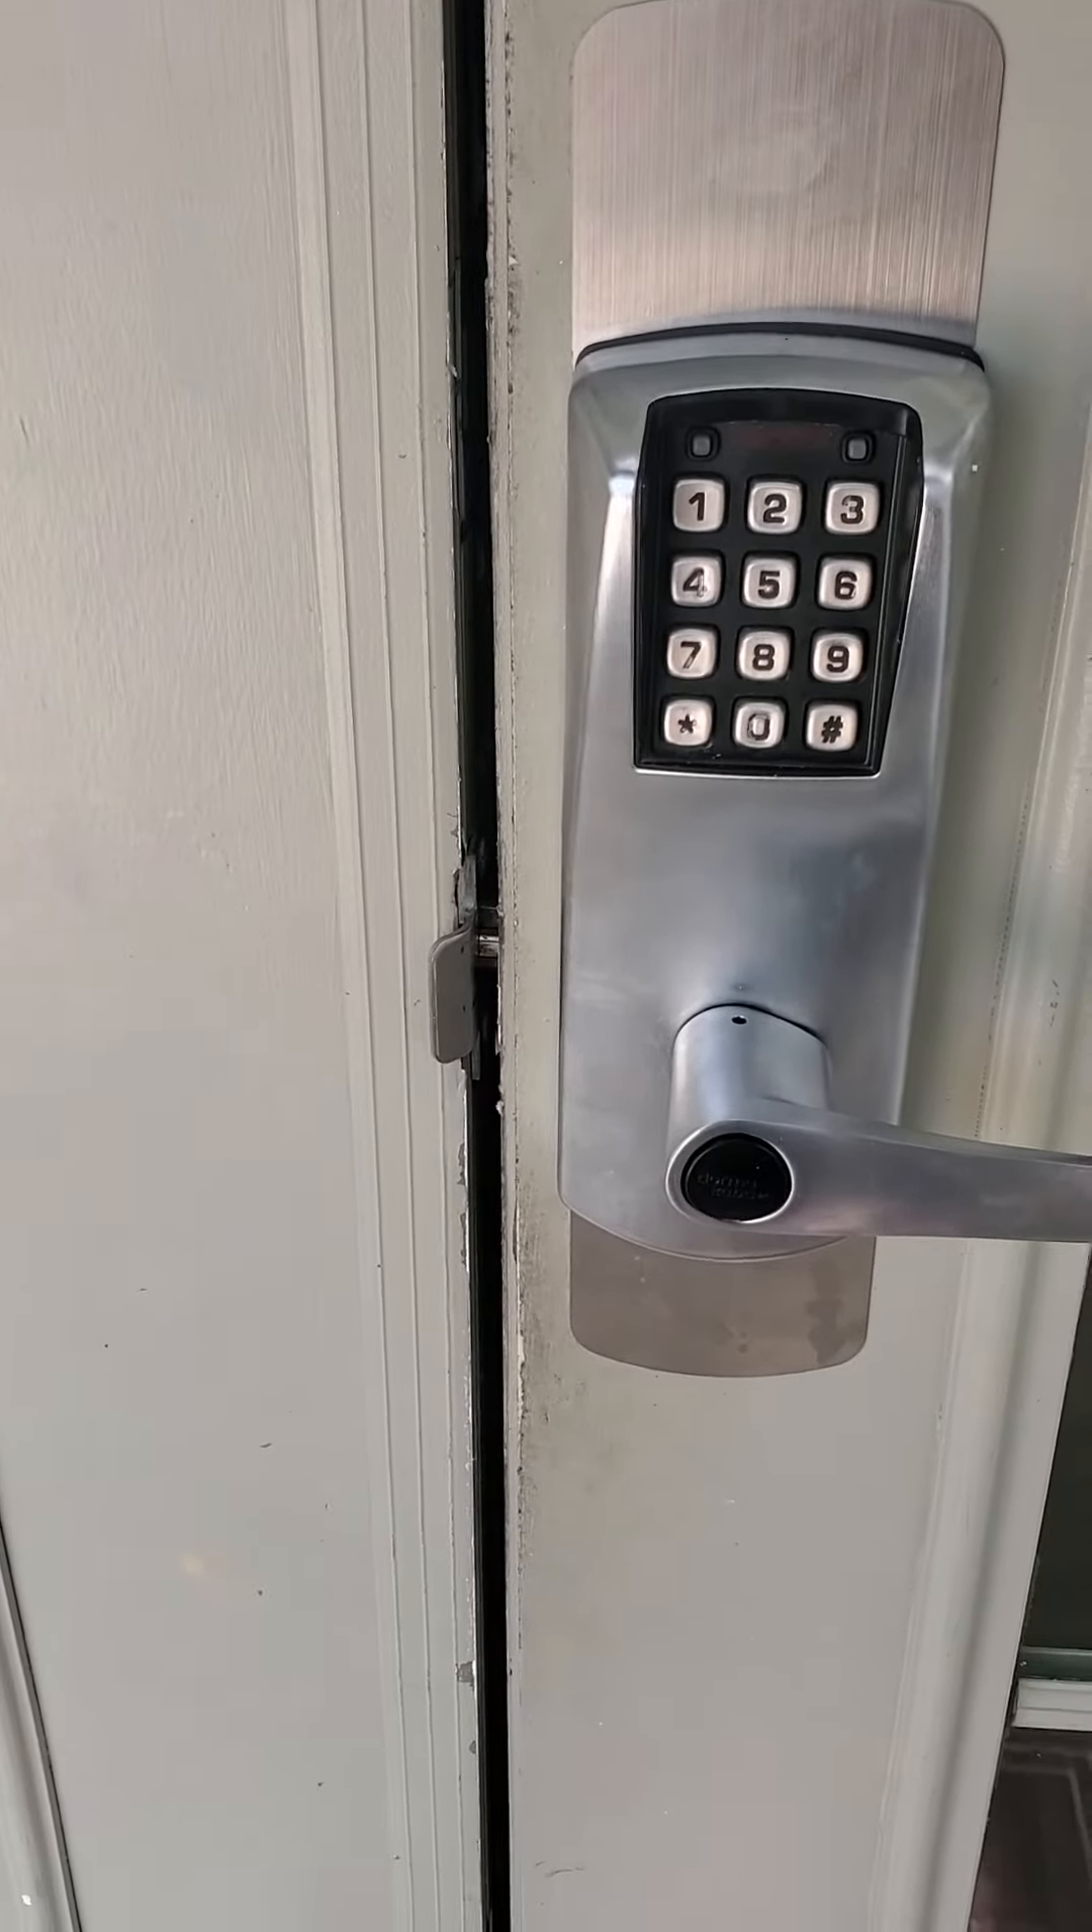In this case, though, you've got this double door. See this gap here? It's quite large.